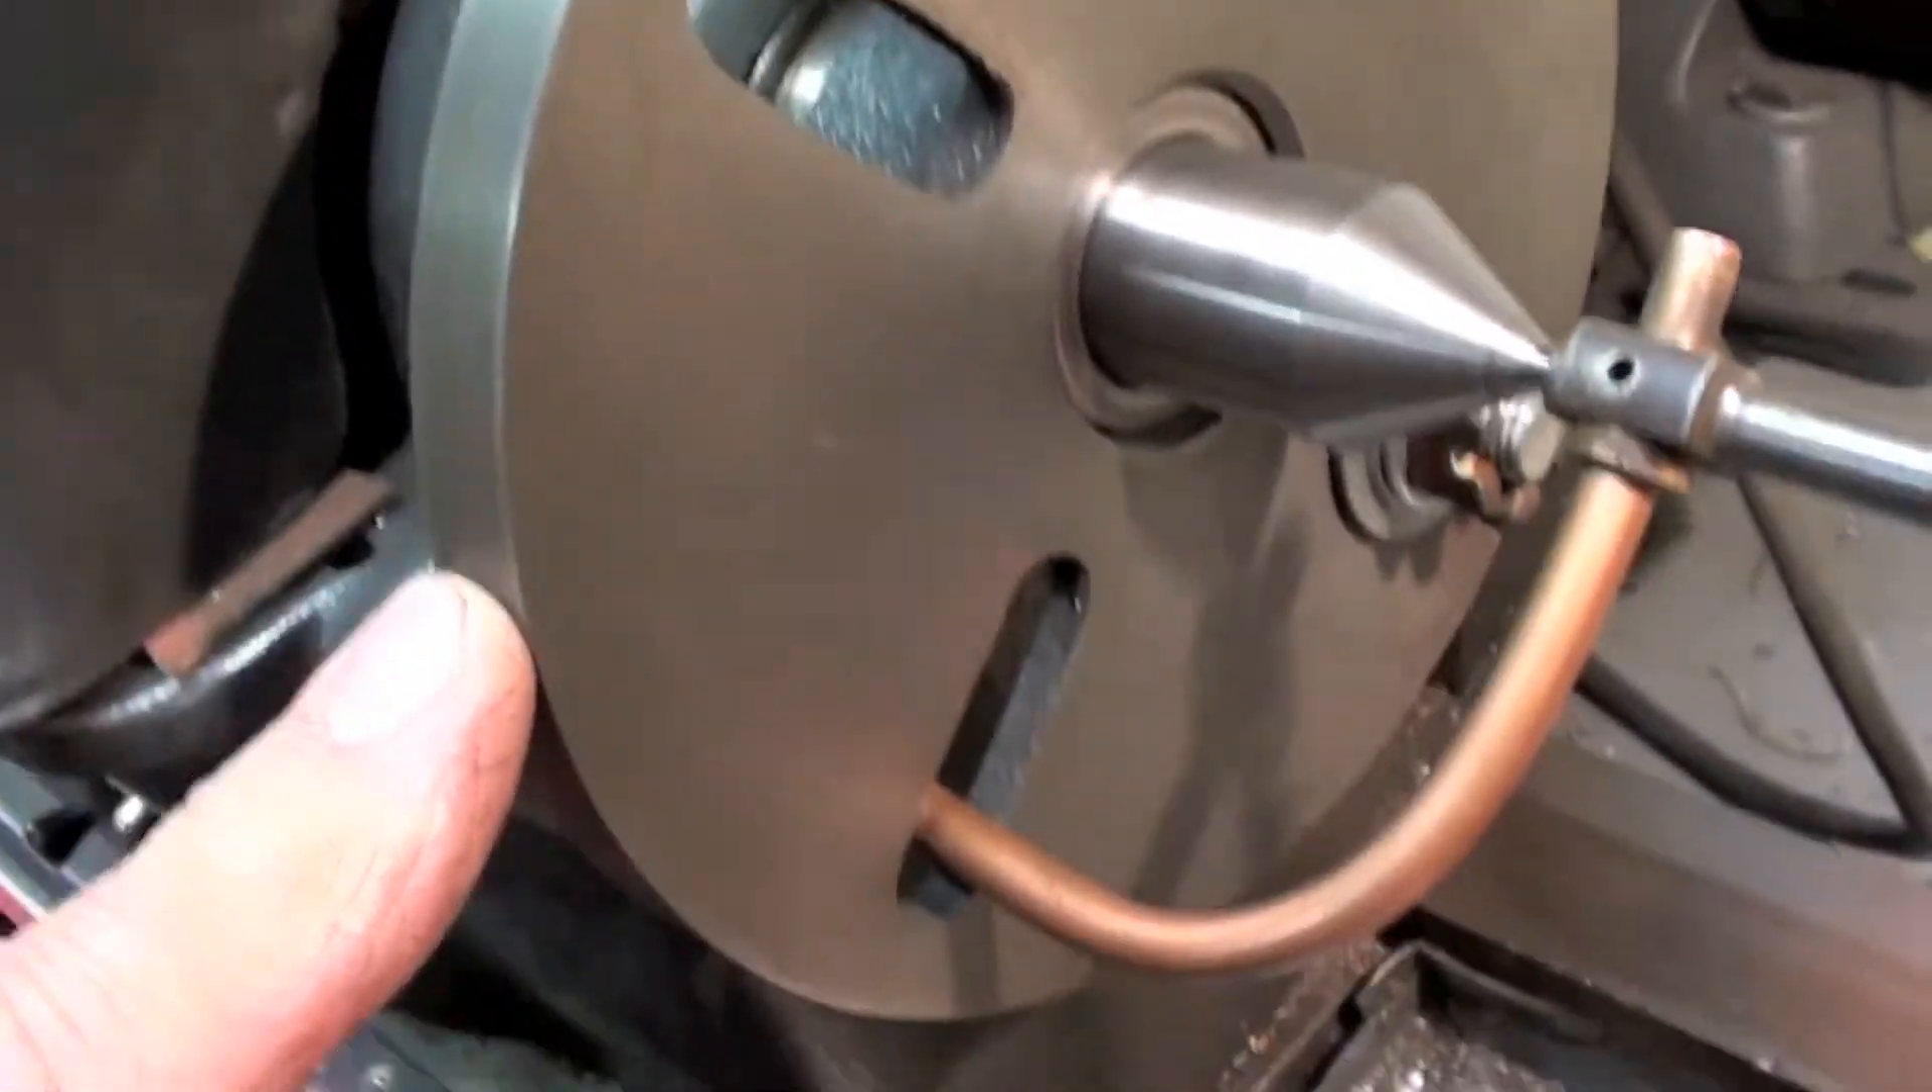And I've just got, I've got the face plate on here.